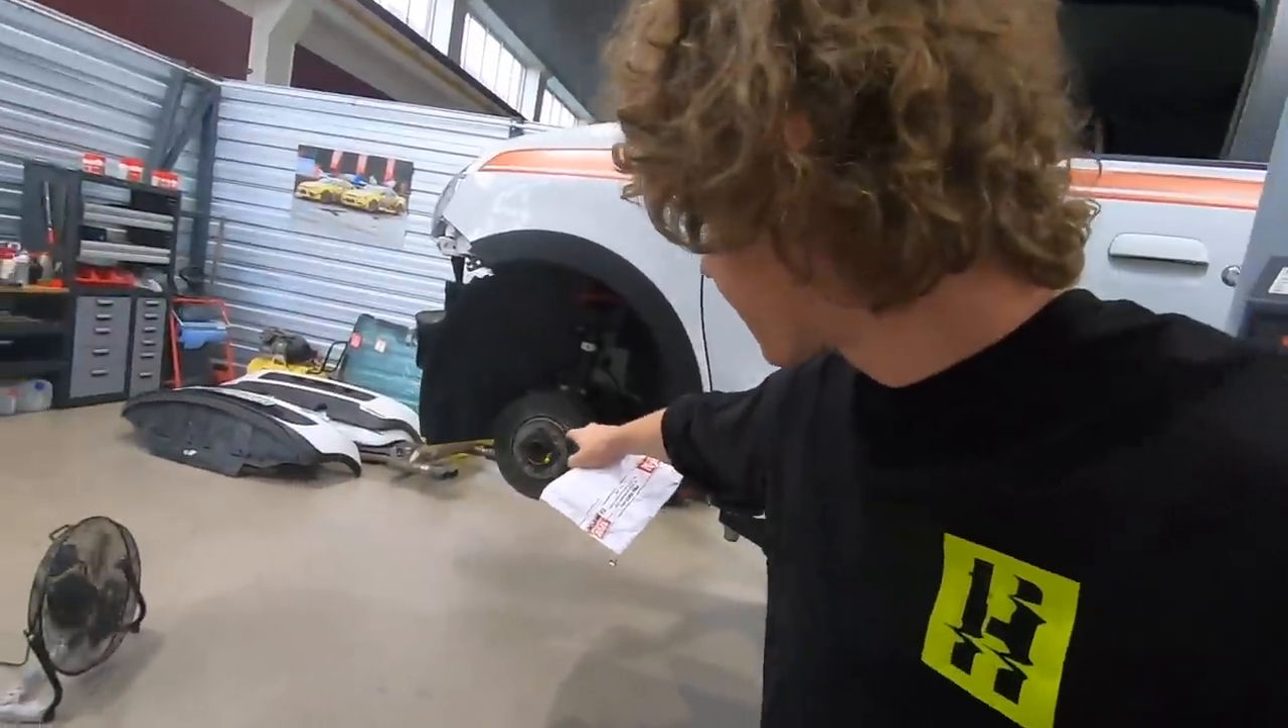What's missing here is that we are missing rims.